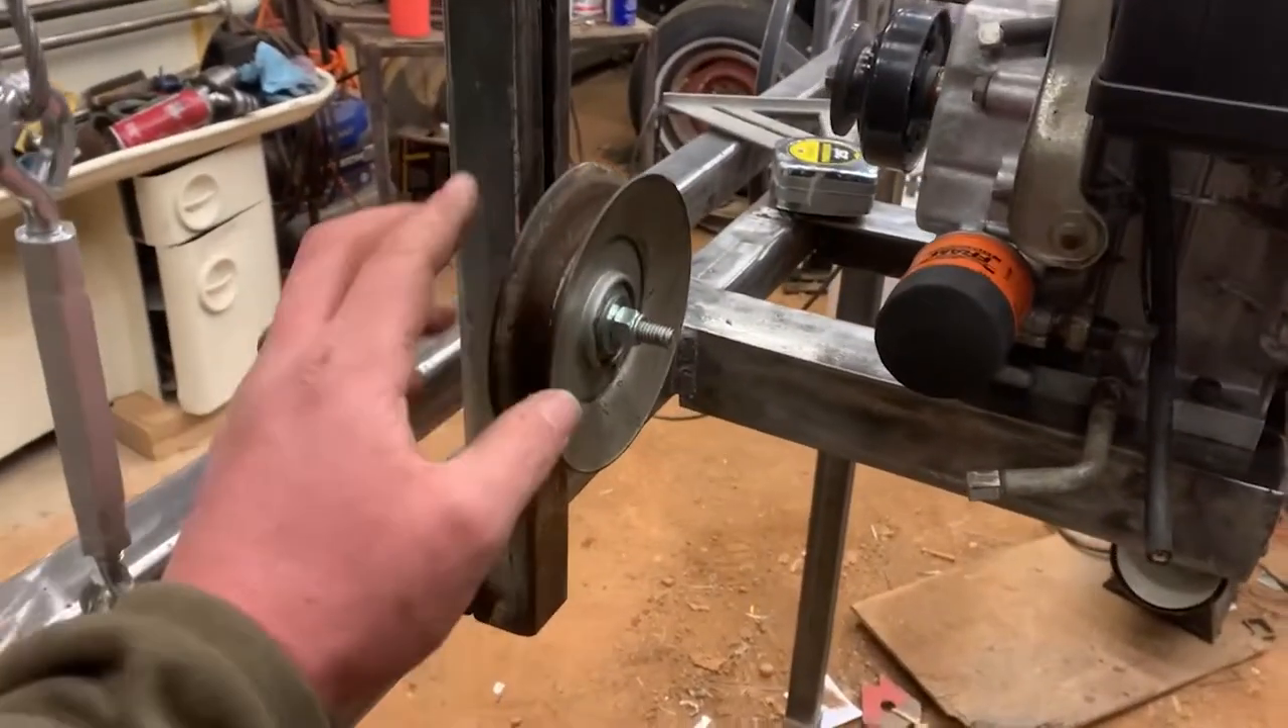I don't have a belt yet.